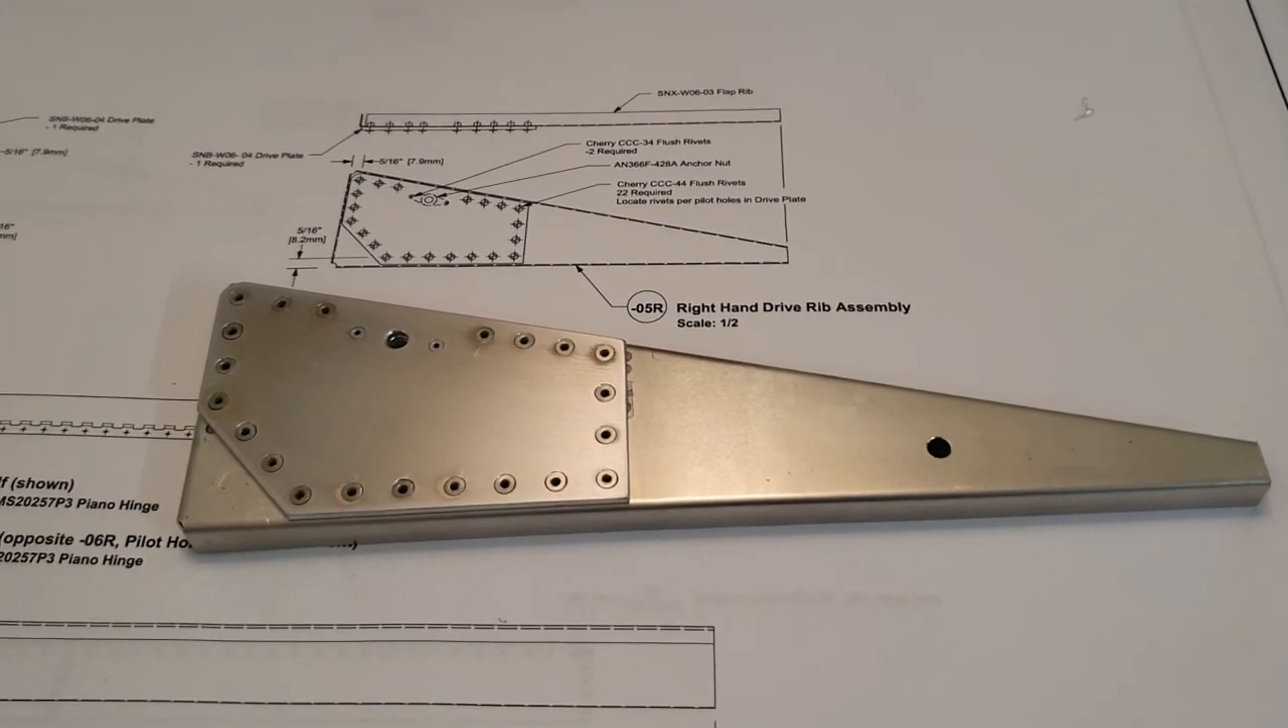So there's the flap. So there's the flap drive rib all put together.